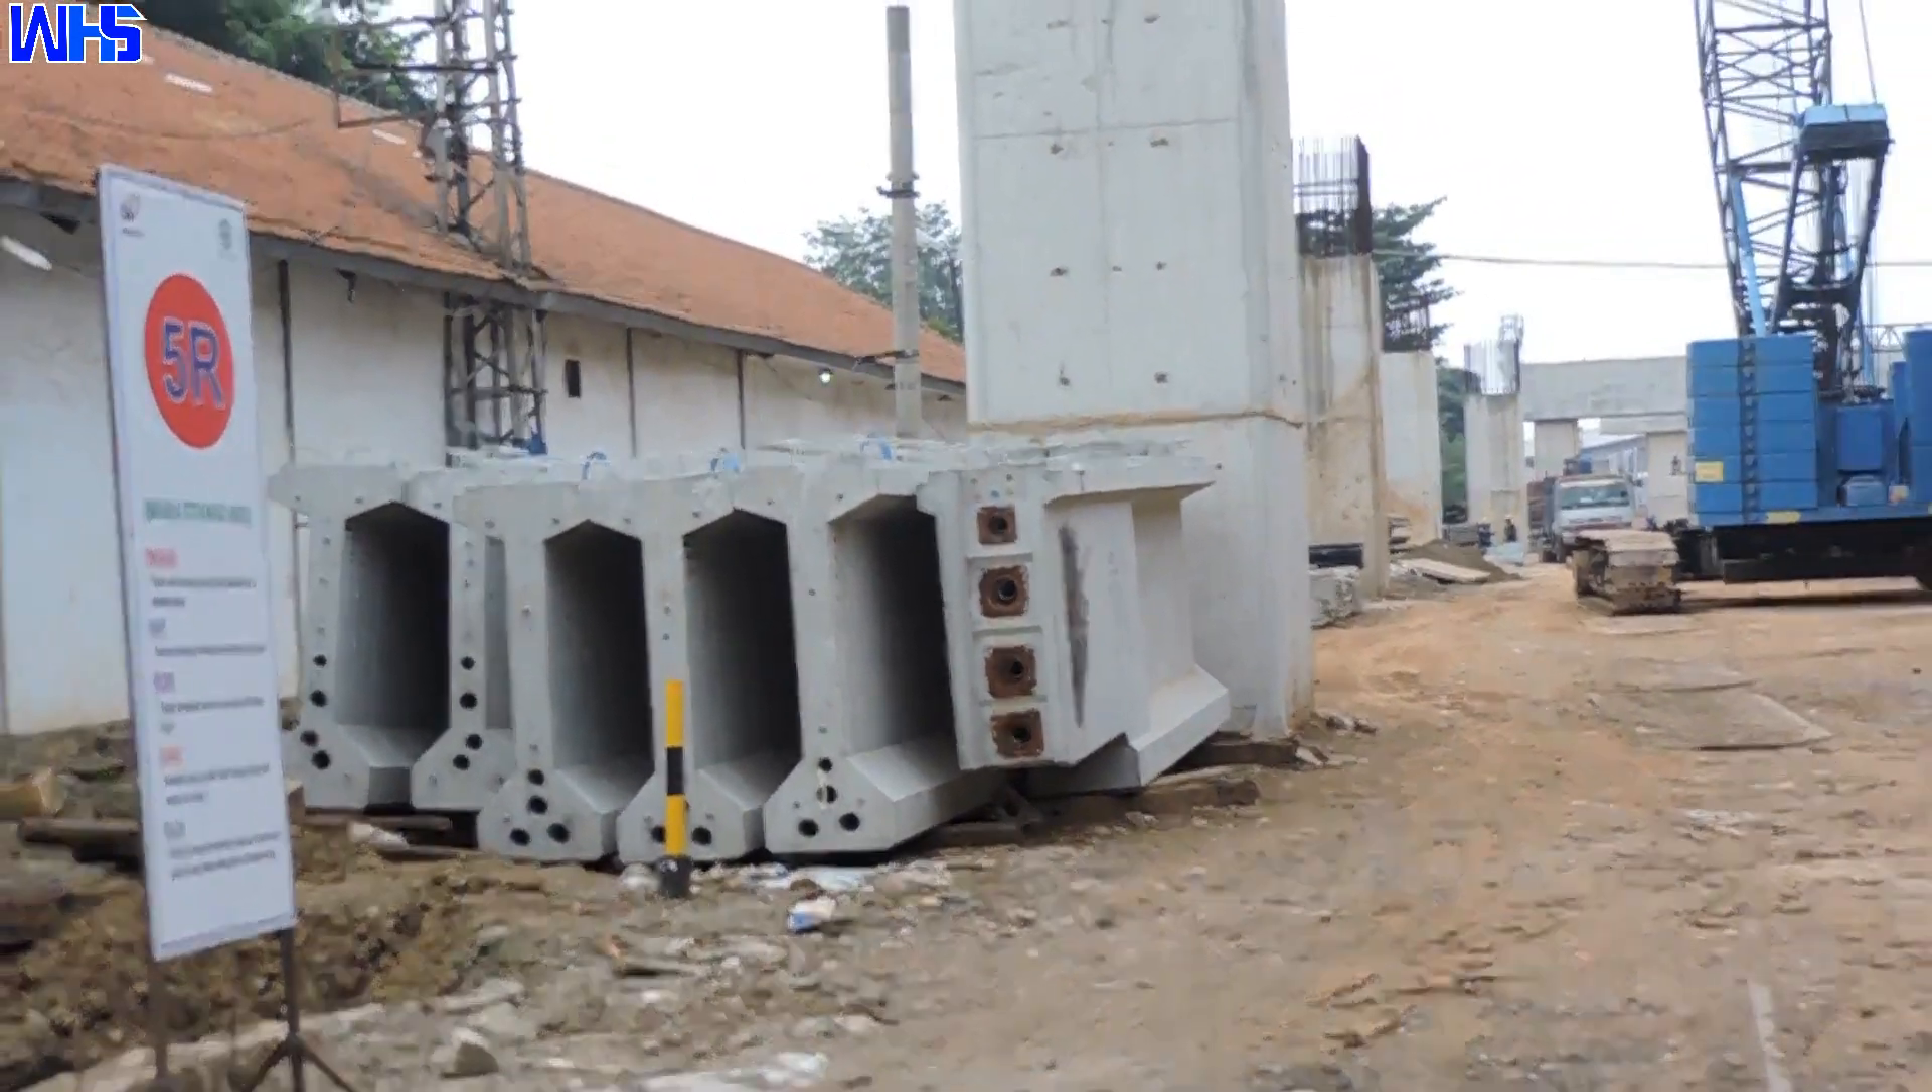Nah disini ada penyangga Girder Atau yang posisinya berada di tengah-tengah Girder Ini belum dinaikin juga ya teman-teman.